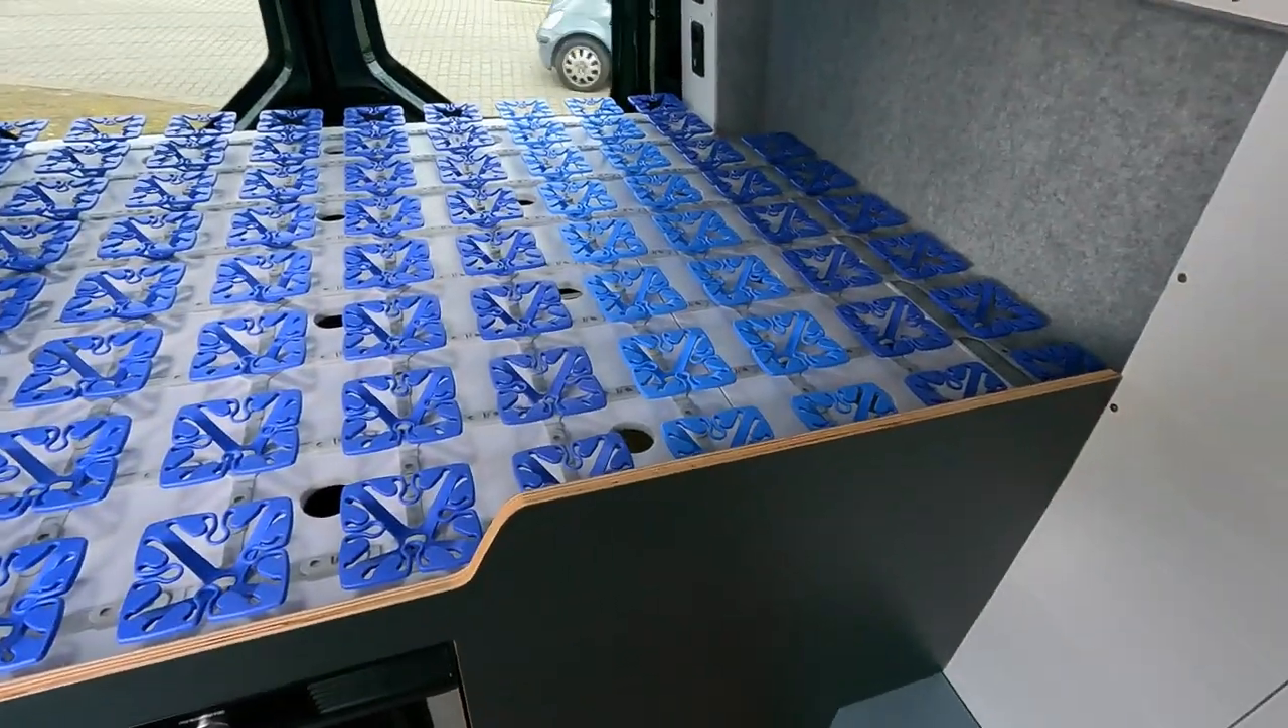Hier hinten das Bett, das steht jetzt soweit auch schon.